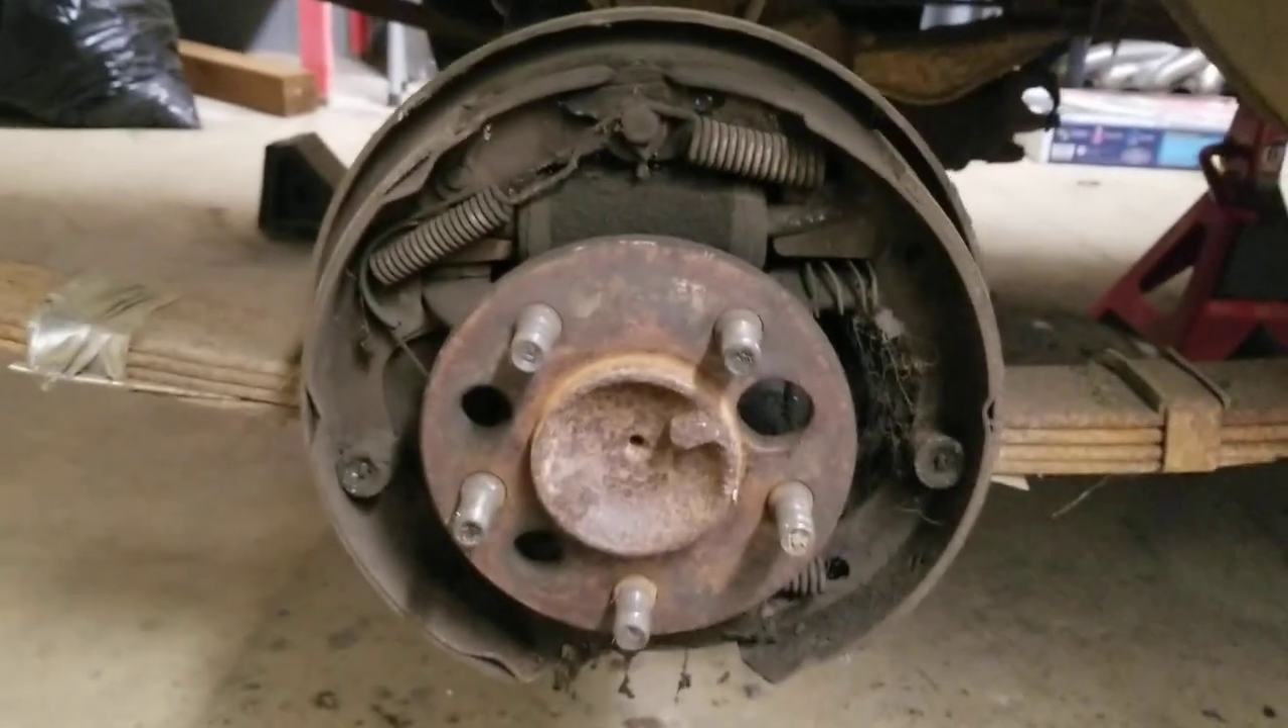All right, so there you go. Brake drum is off.